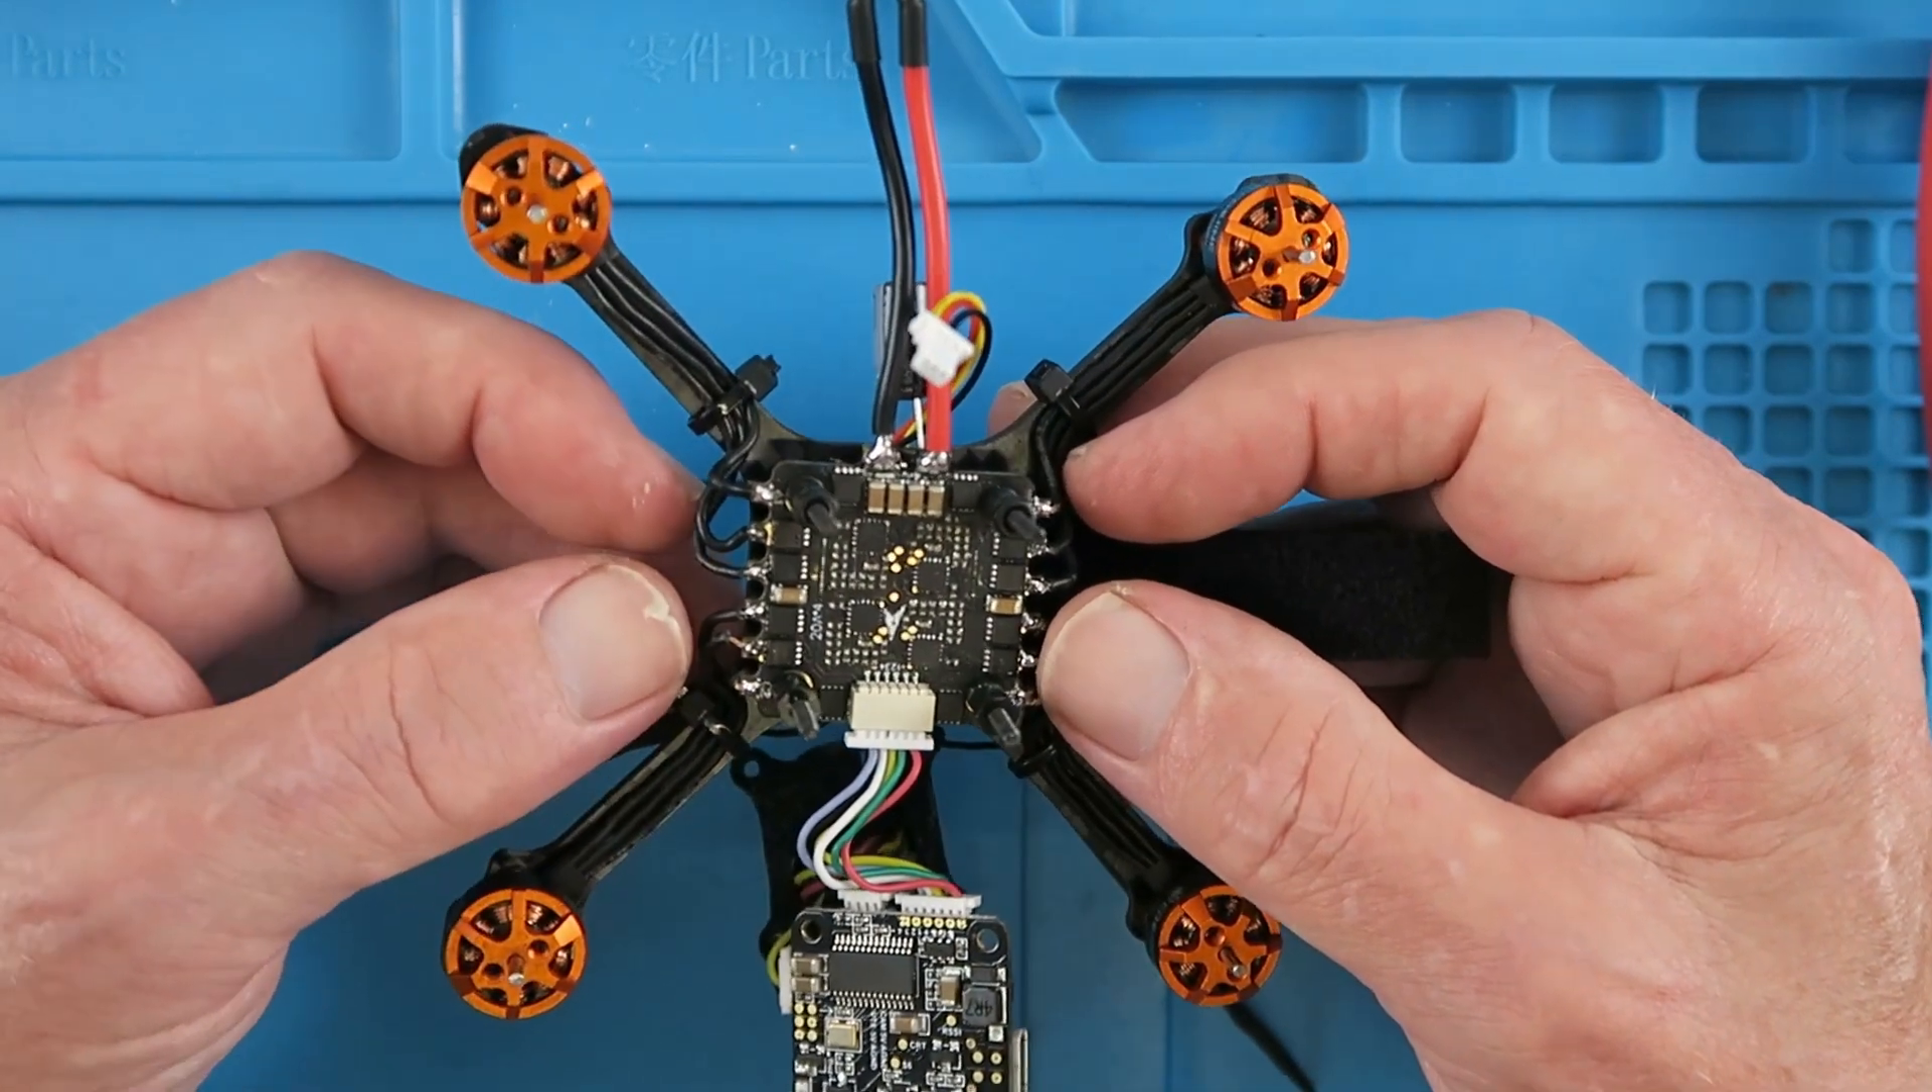I've gone ahead and fitted the ESC board and wired up the motors.